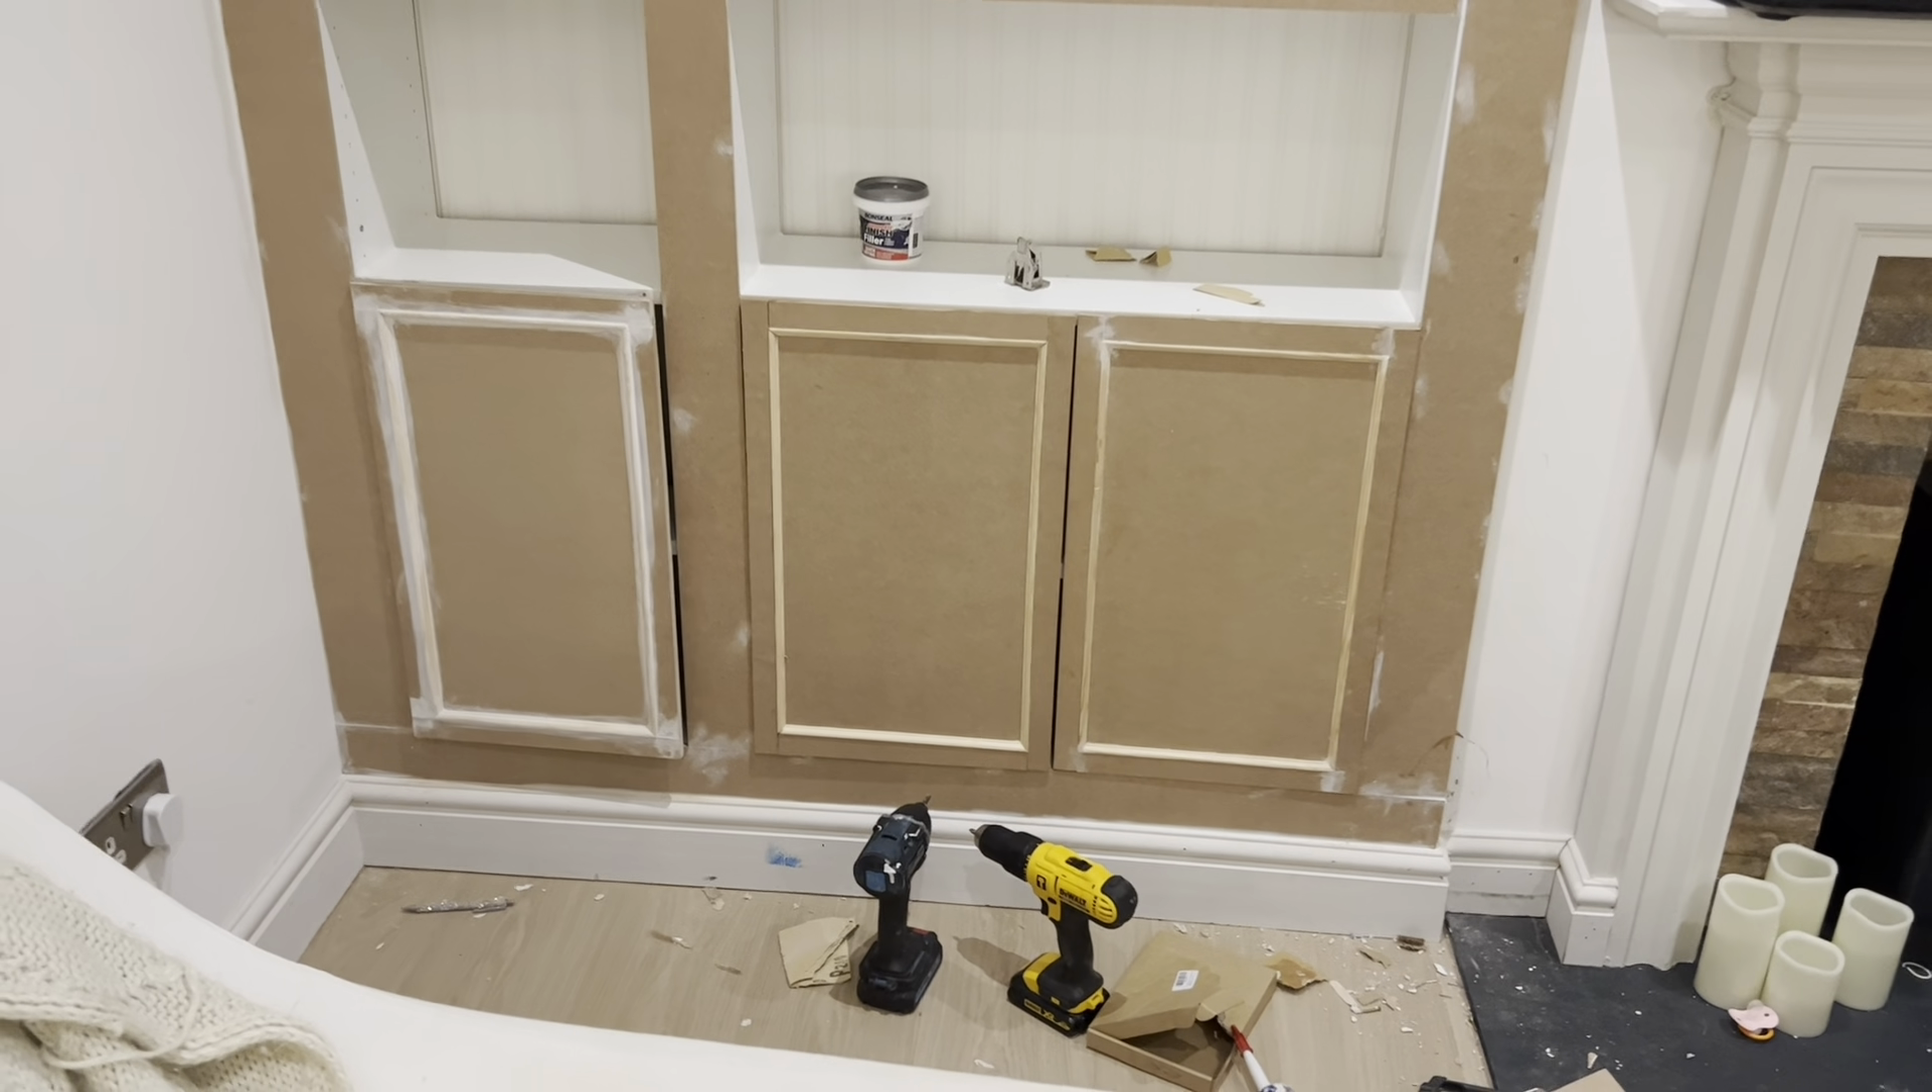I have managed to get the doors on.